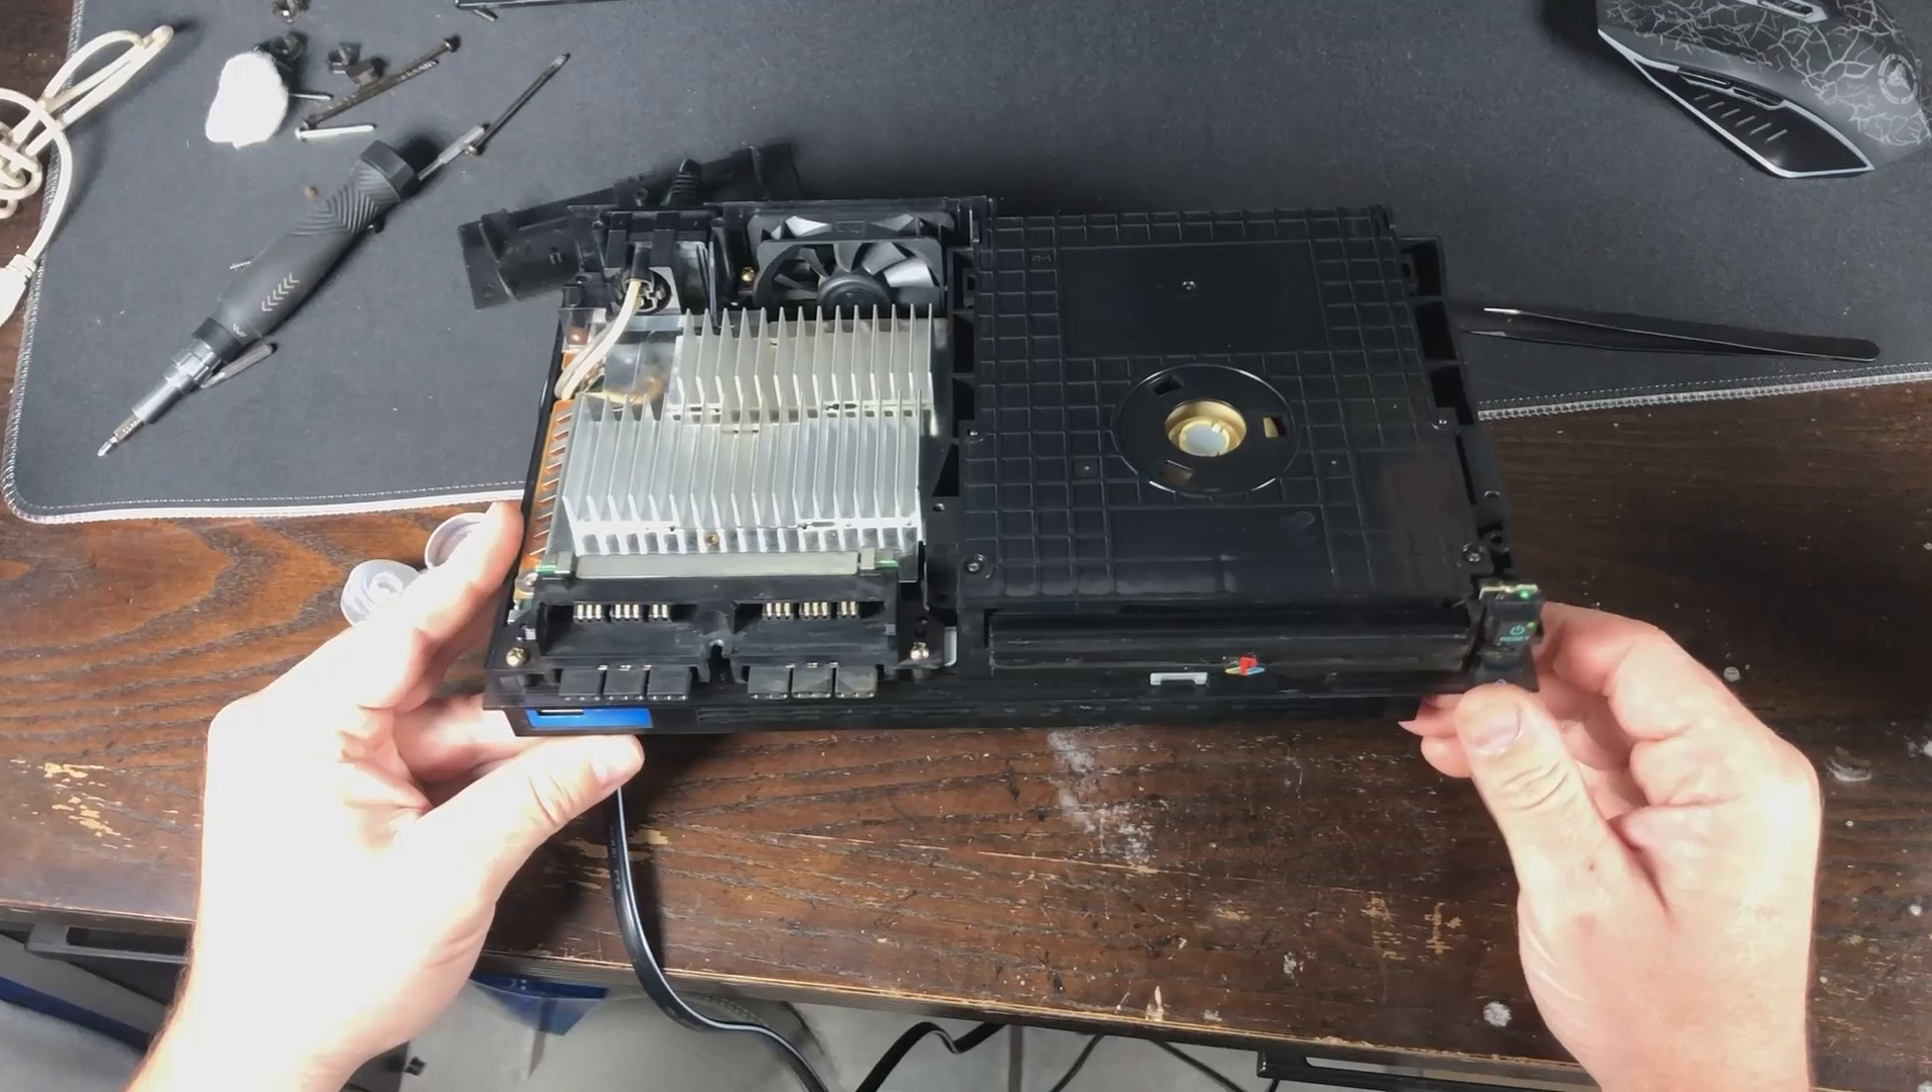All right, I think now I got everything except for the top case. Let's test it.